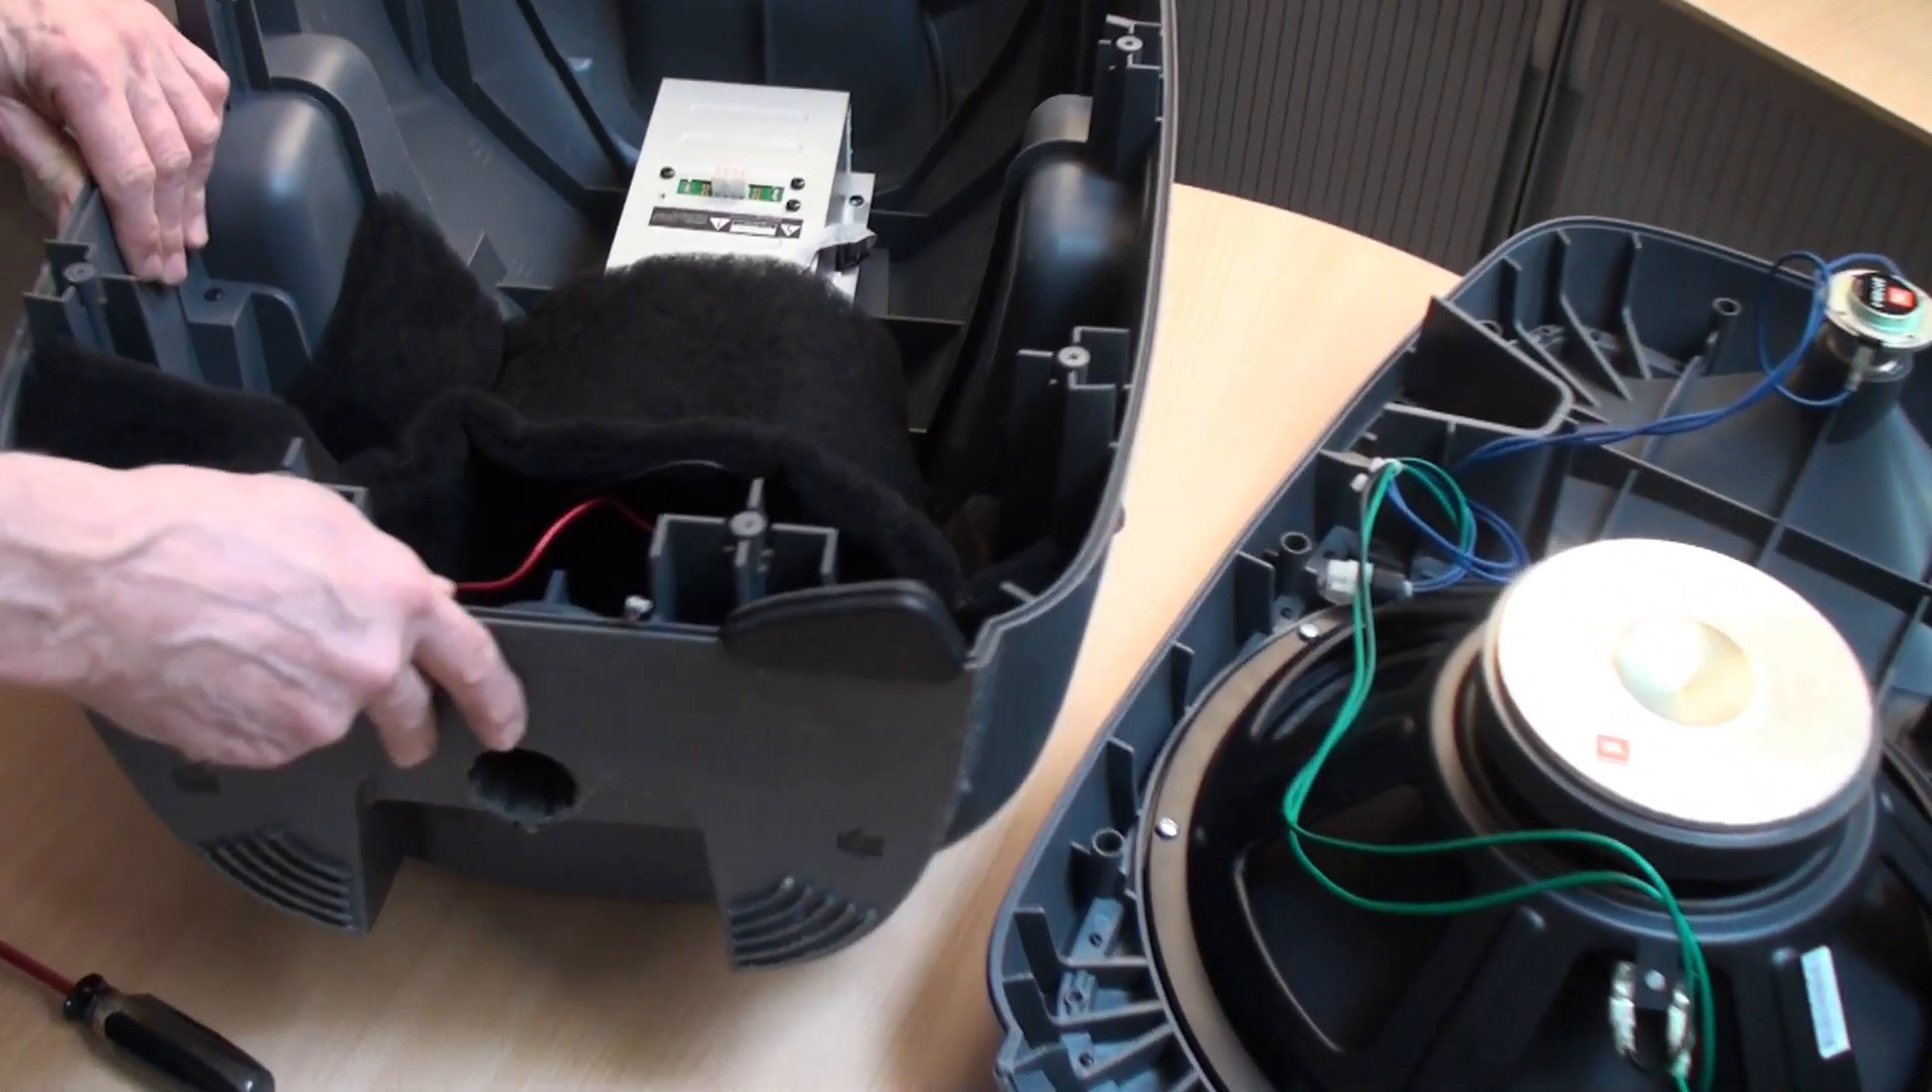OK, so the speaker's now lying on its back, so you can see we've removed the drive units and the front panel.